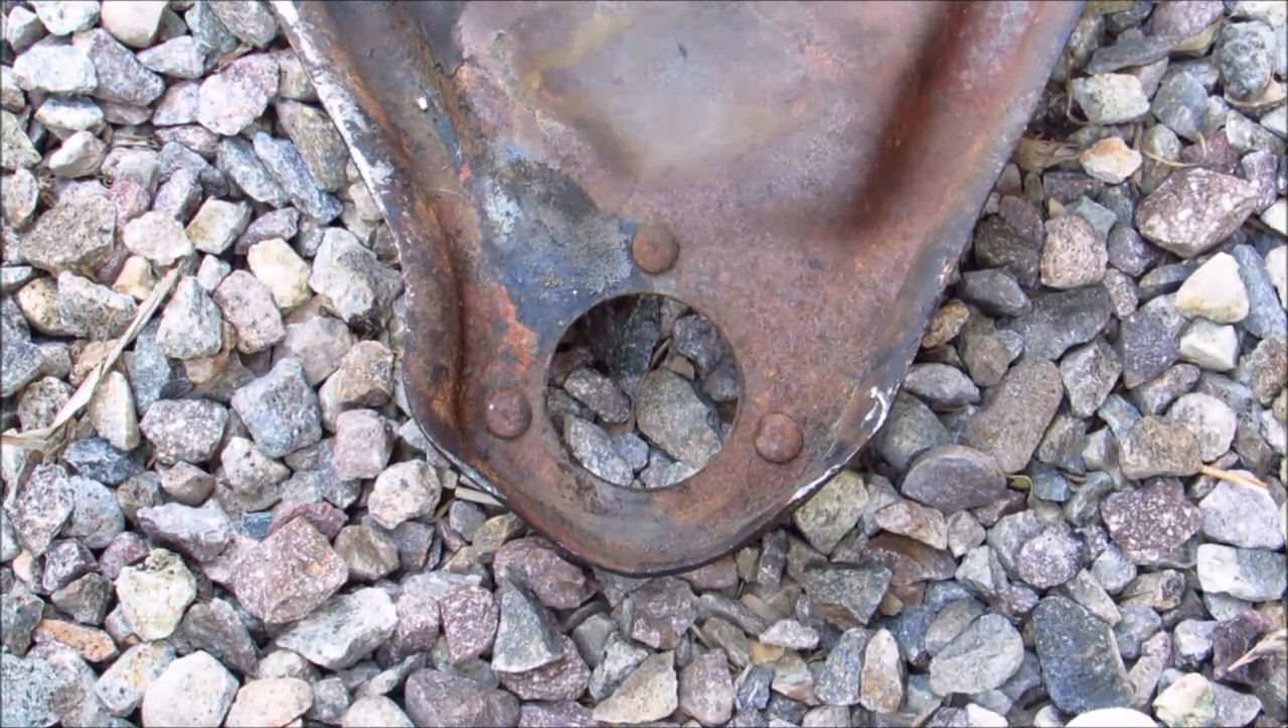I got the ball joint out of the way but the rivets are still in the control arm.